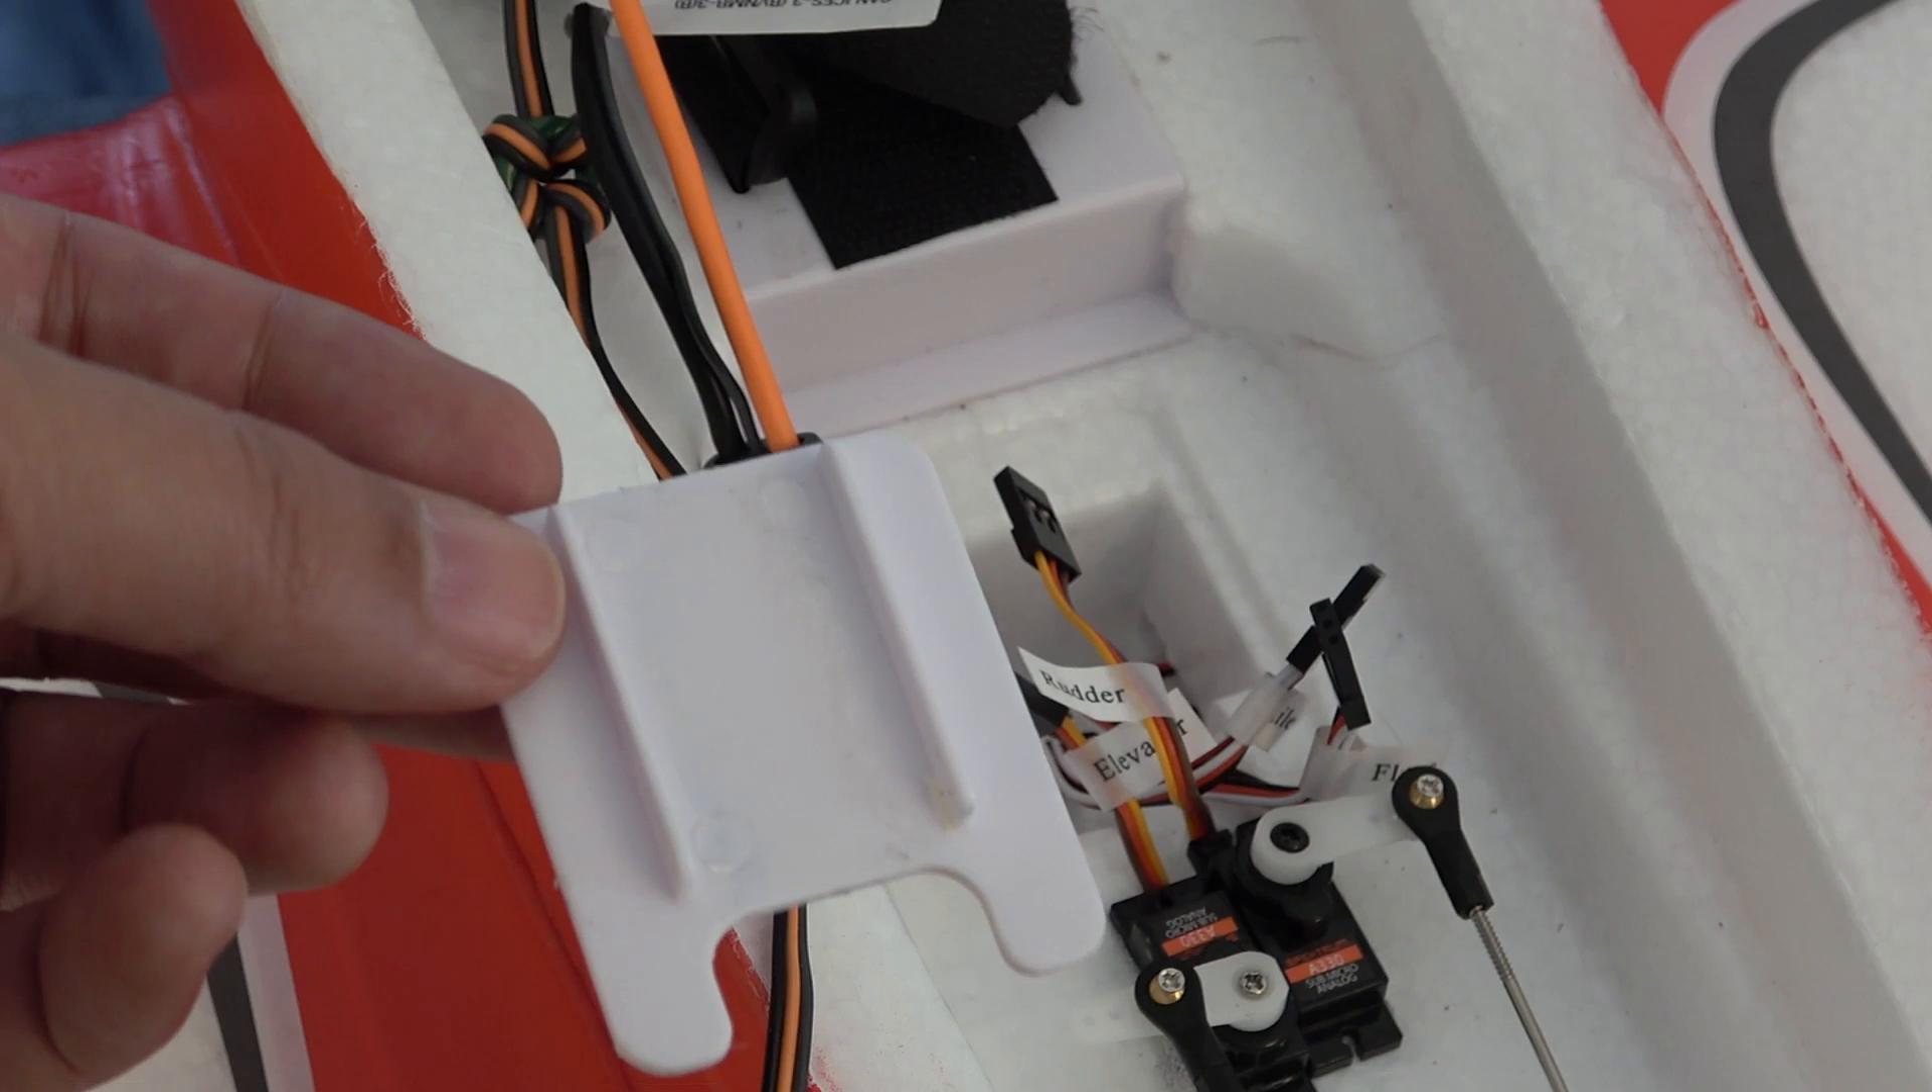So I've removed the the receiver mounting plate.